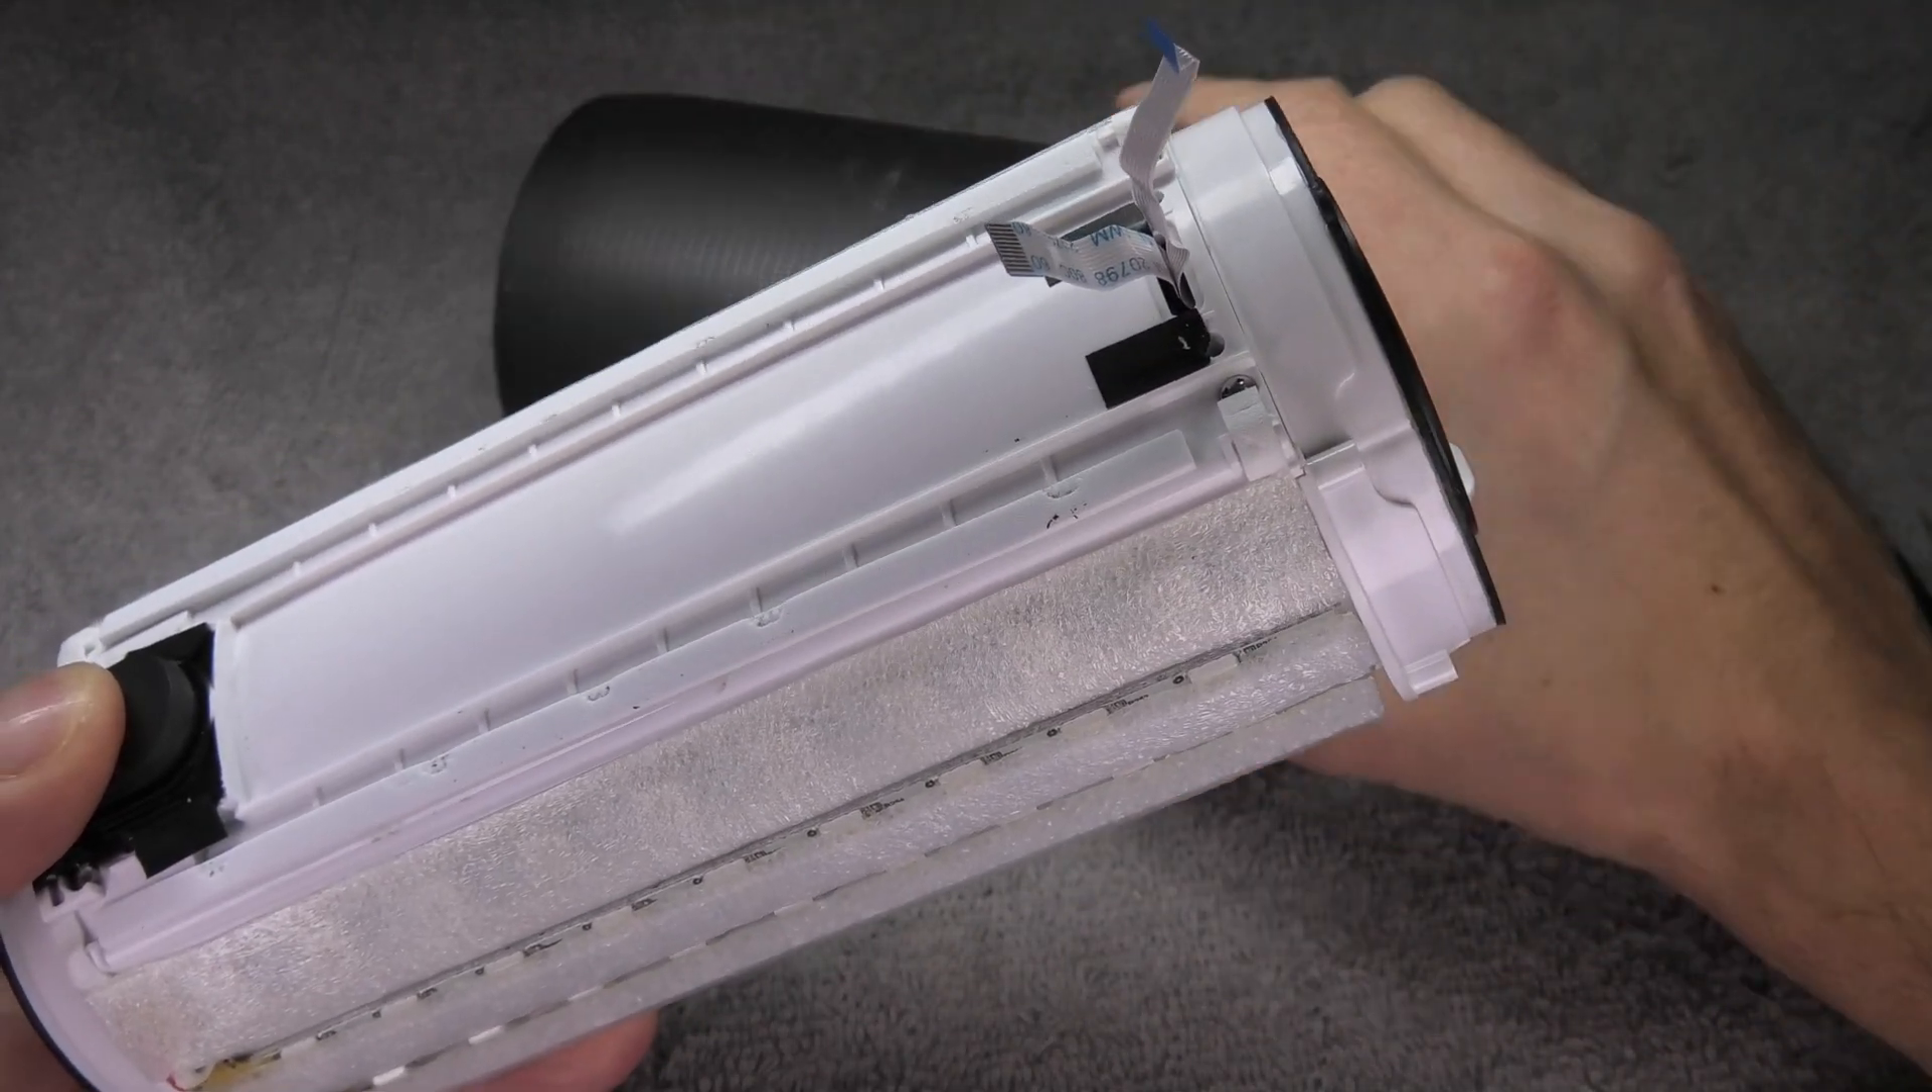And then we have here now the core and we can put the shell to the side.